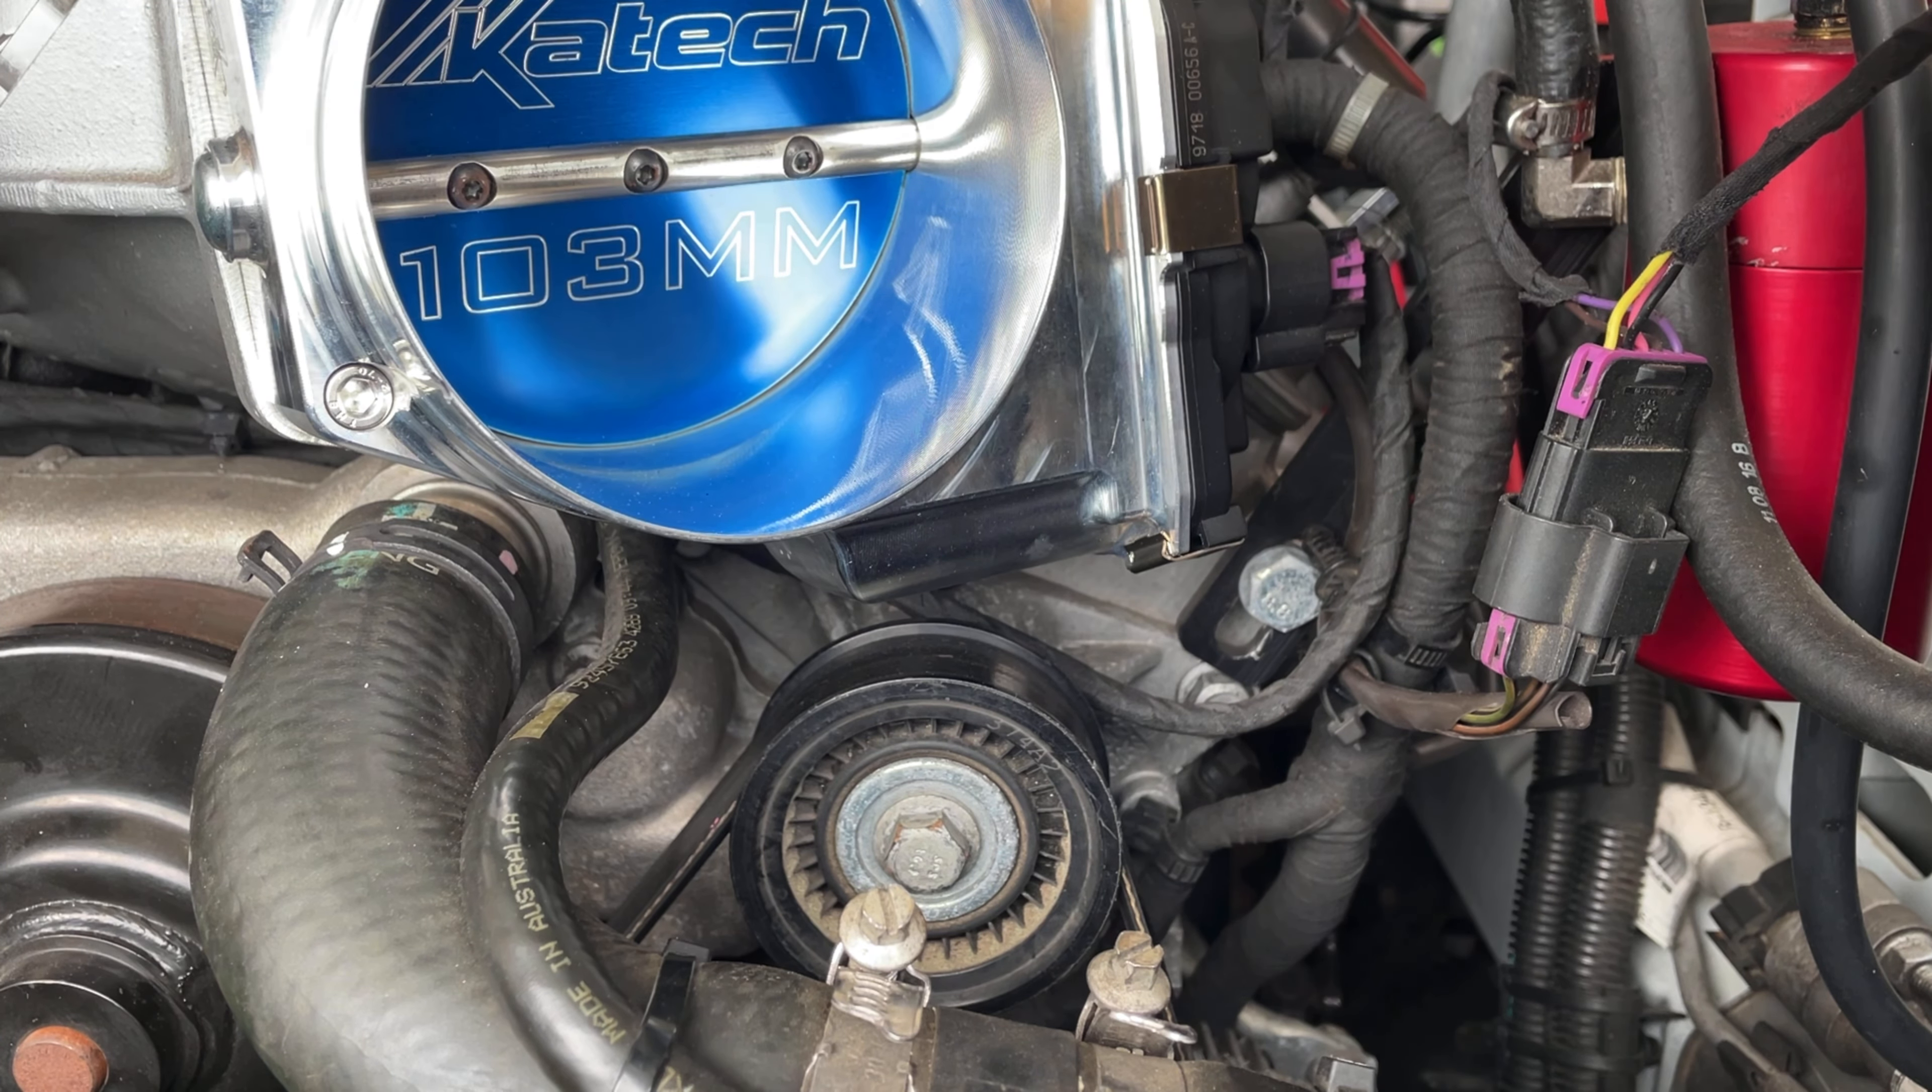Okay so here i have the throttle body installed back on the car and i'm doing one more last test making sure that the throttle body is functioning properly whenever i key on the car.